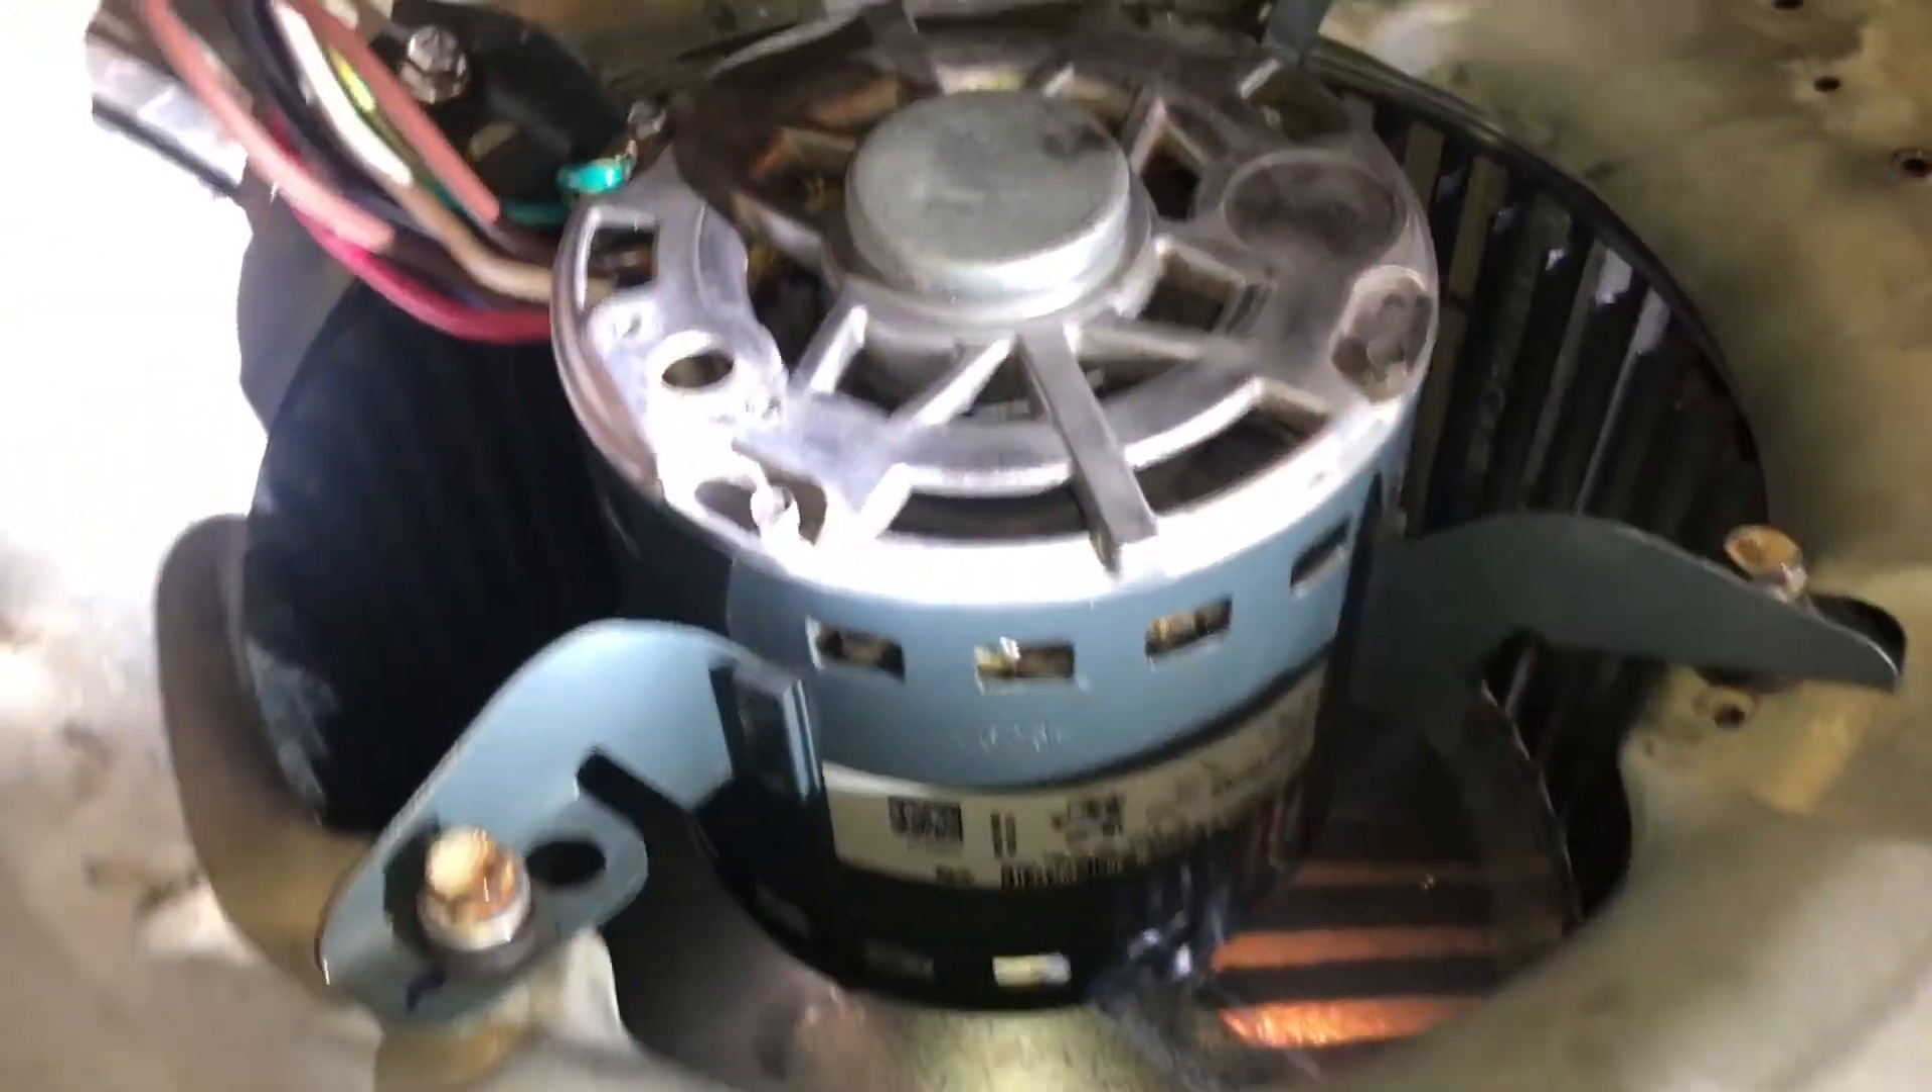I got my motor in position i made sure all the wires are not gonna get tangled all up in there.